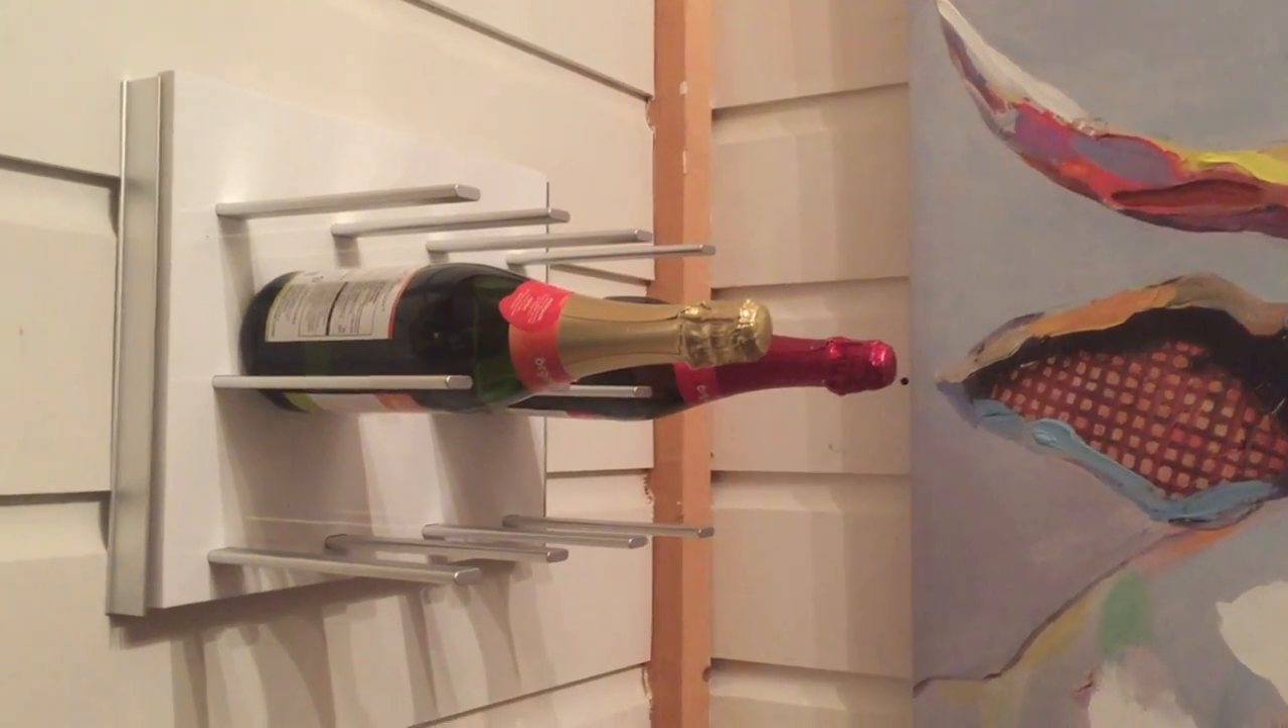I've popped the Stacked wine holder on the wall and it's all ready to go.